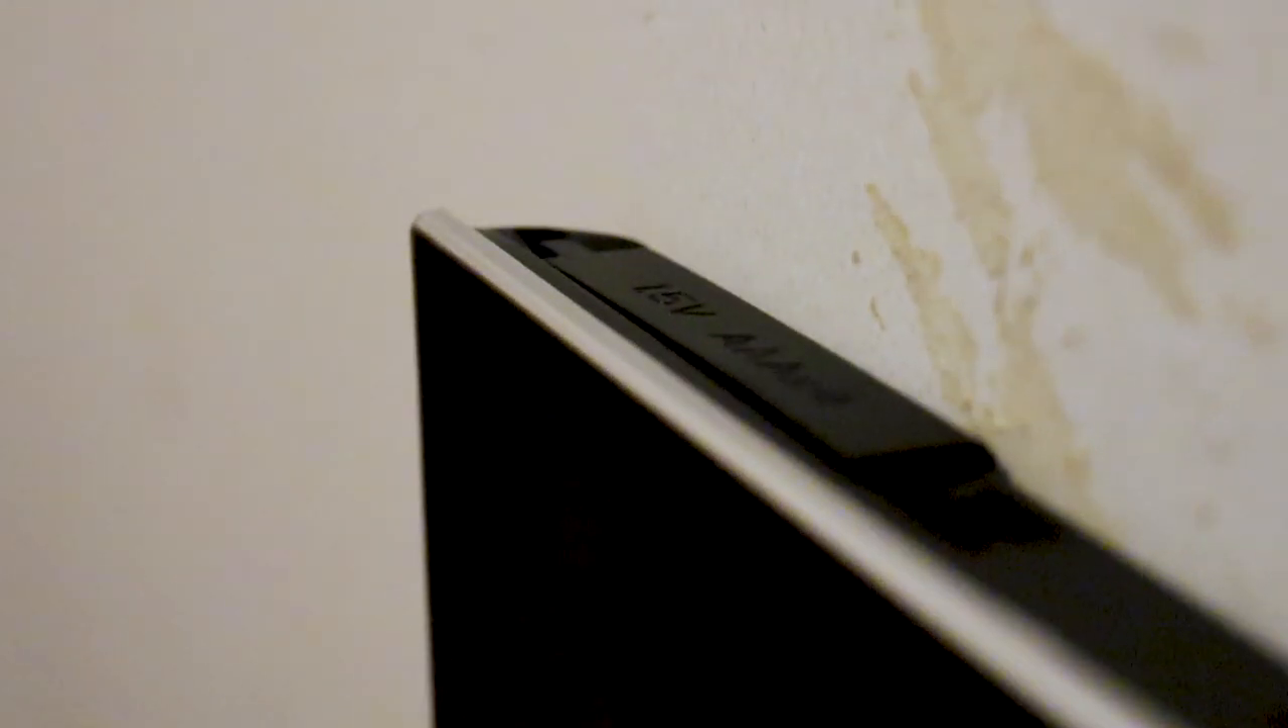The battery's compartment door sticks out a bit but it is not a deal breaker.